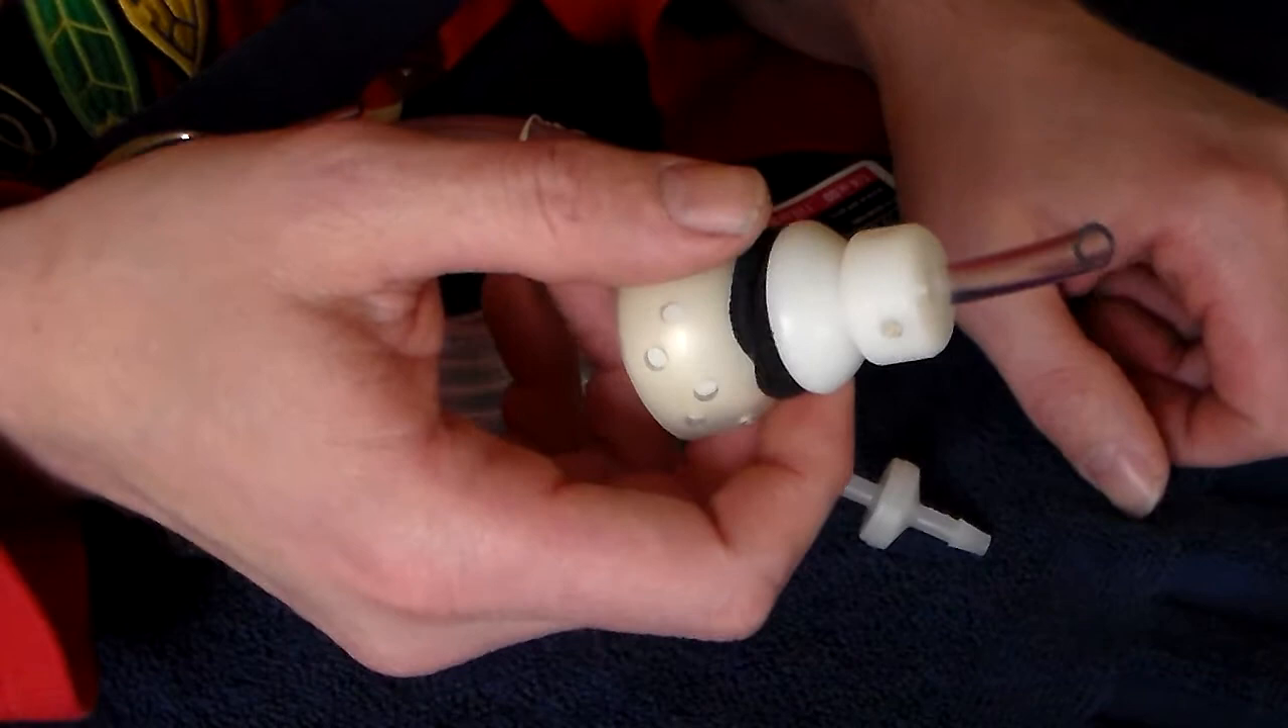You now have your tubing coming through the top.